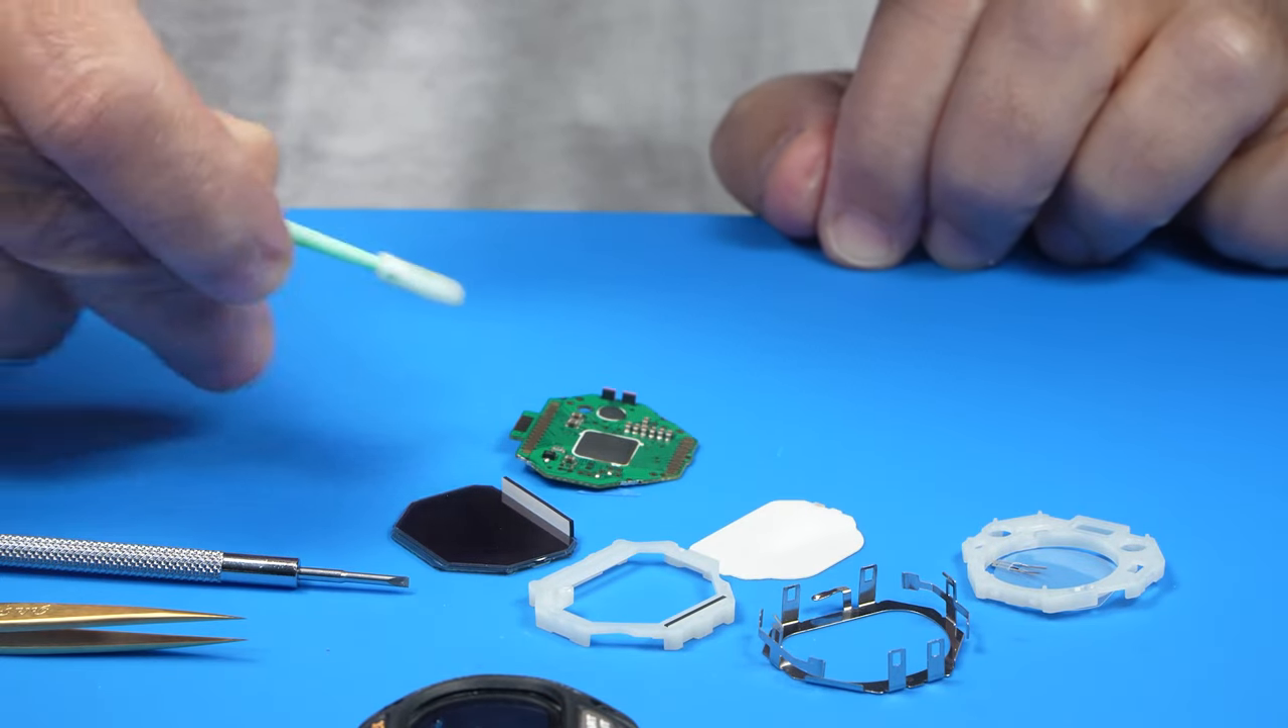All right, so now we are down to the circuit board.